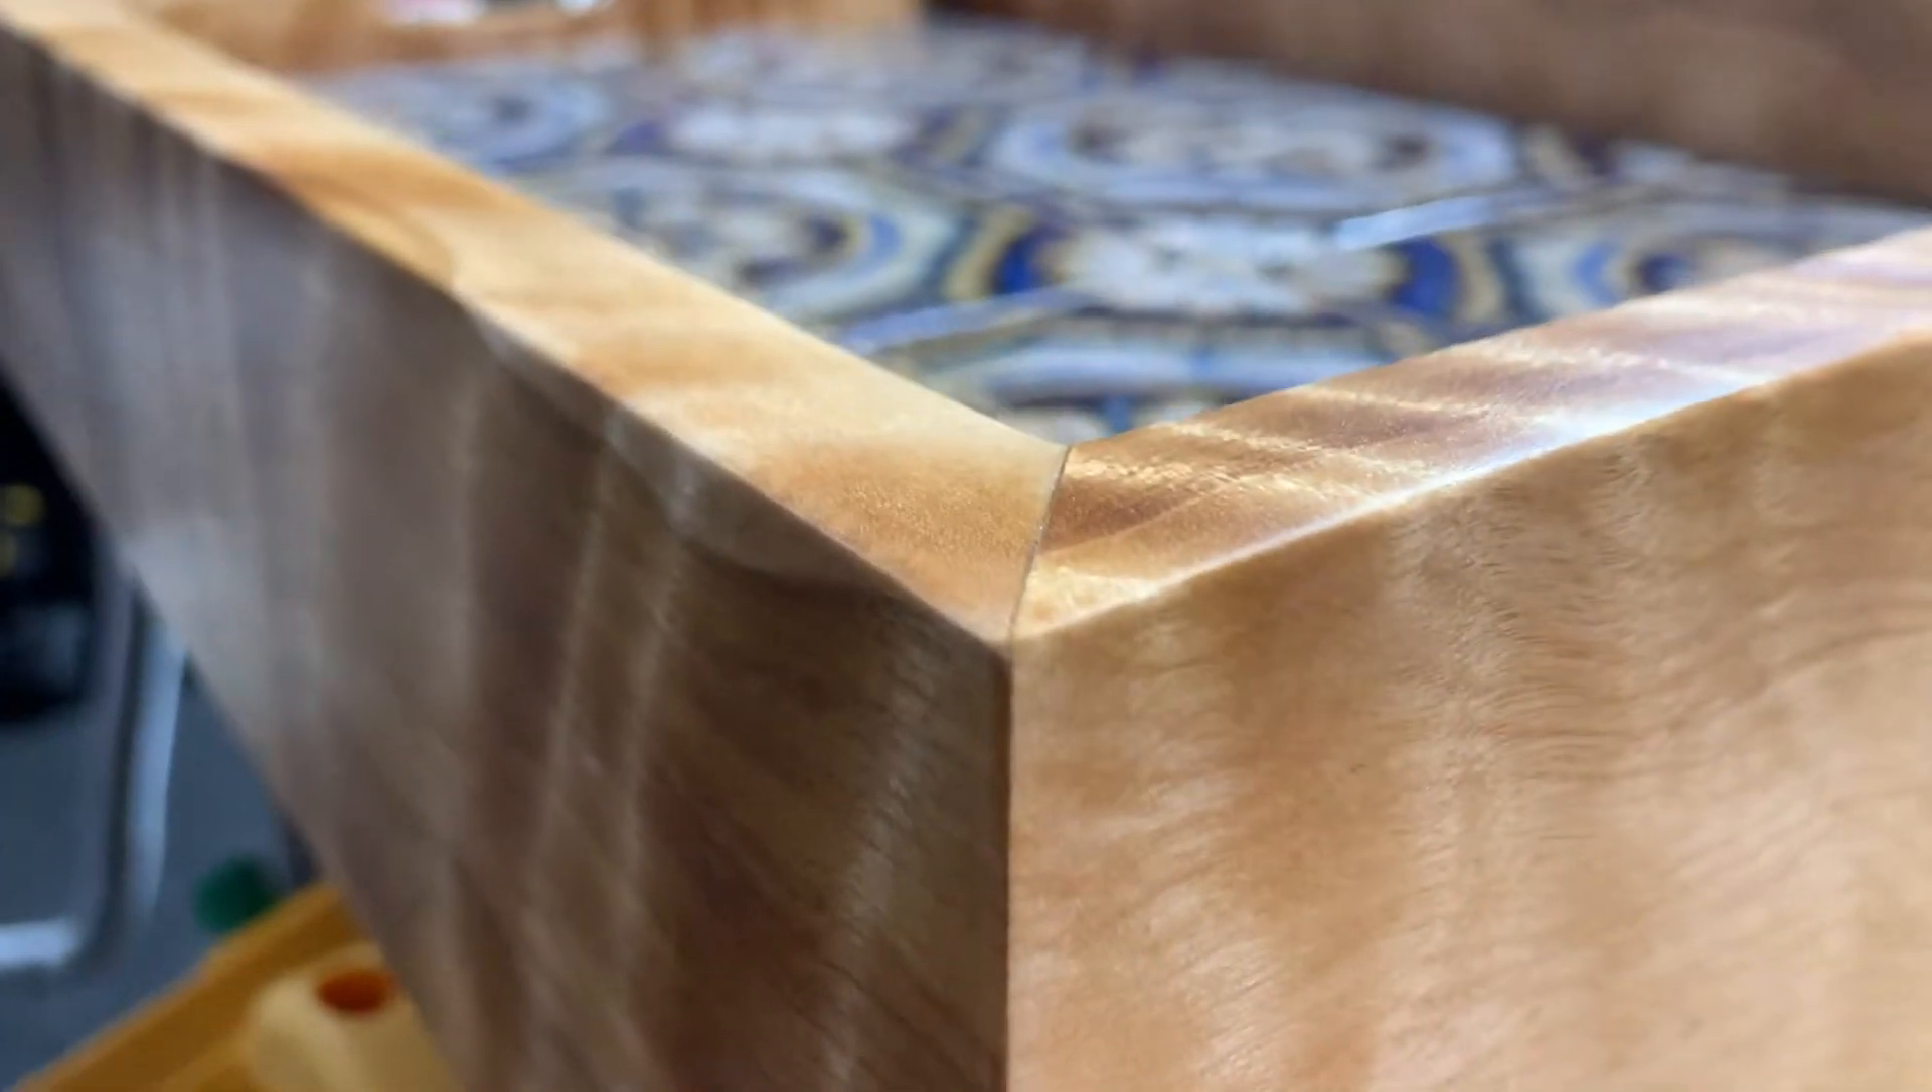And you can see how my, uh, miters came out pretty good.